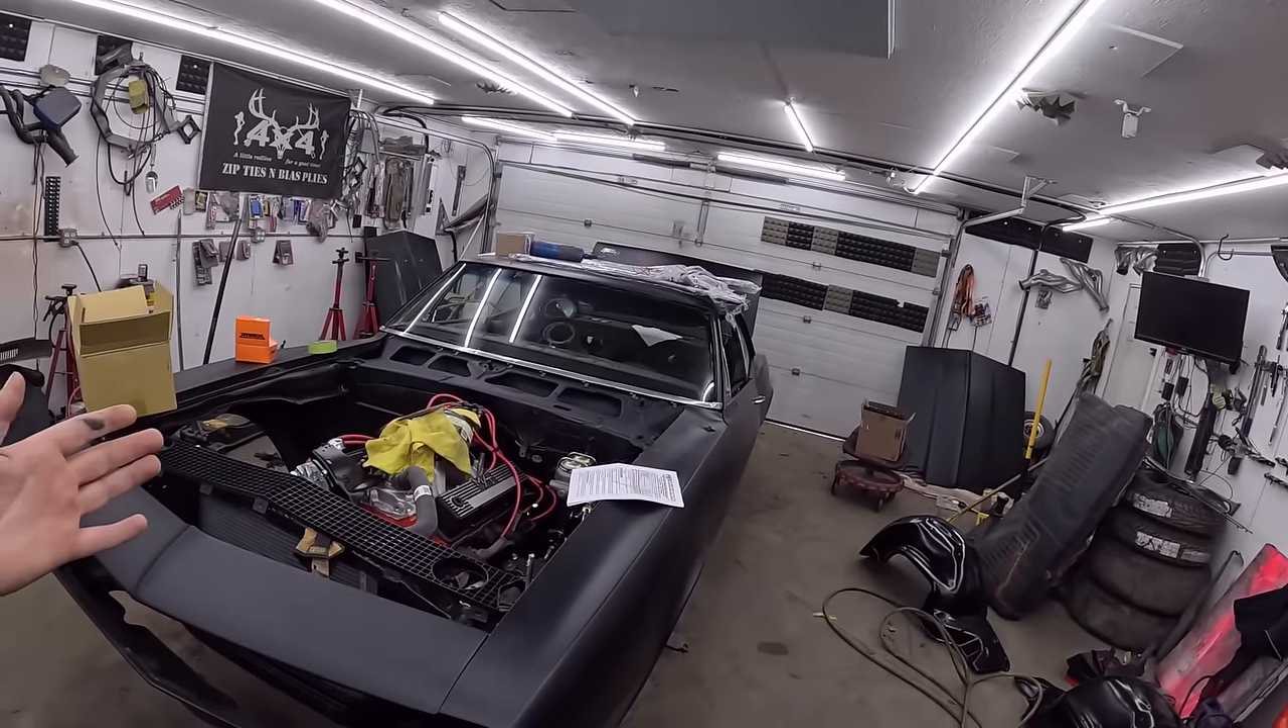But the window's in.